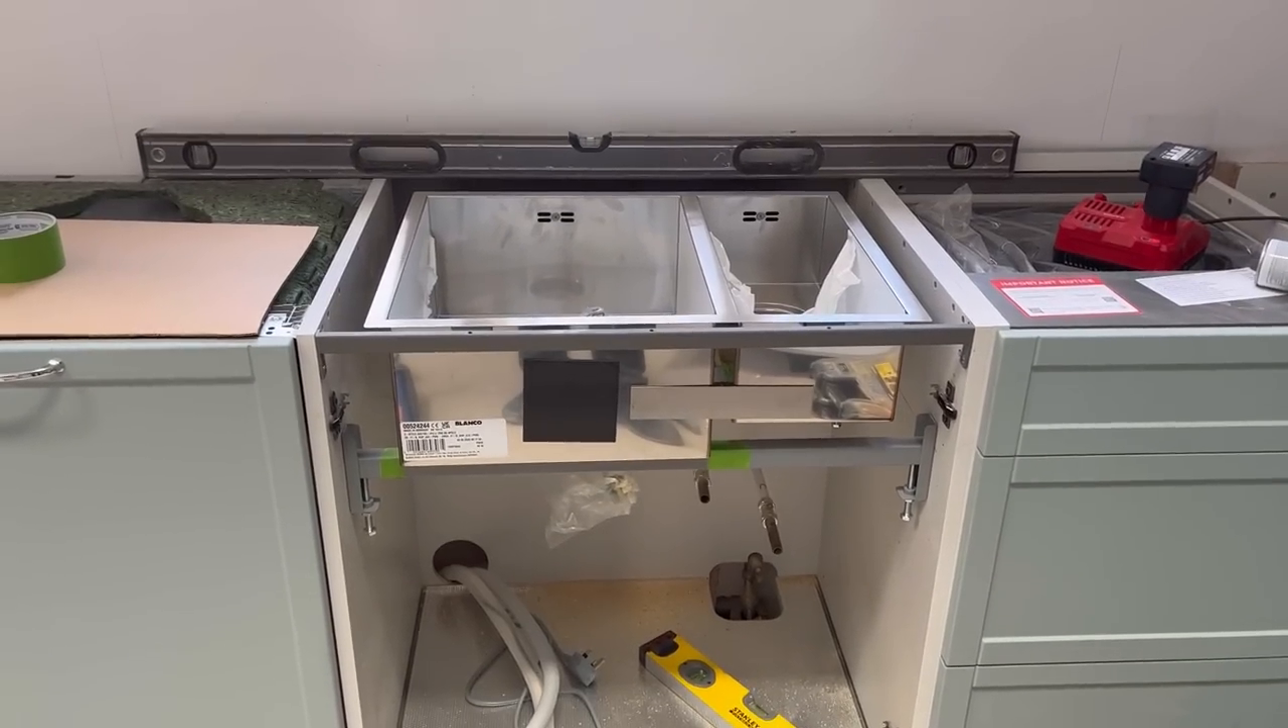Sink fitted again.